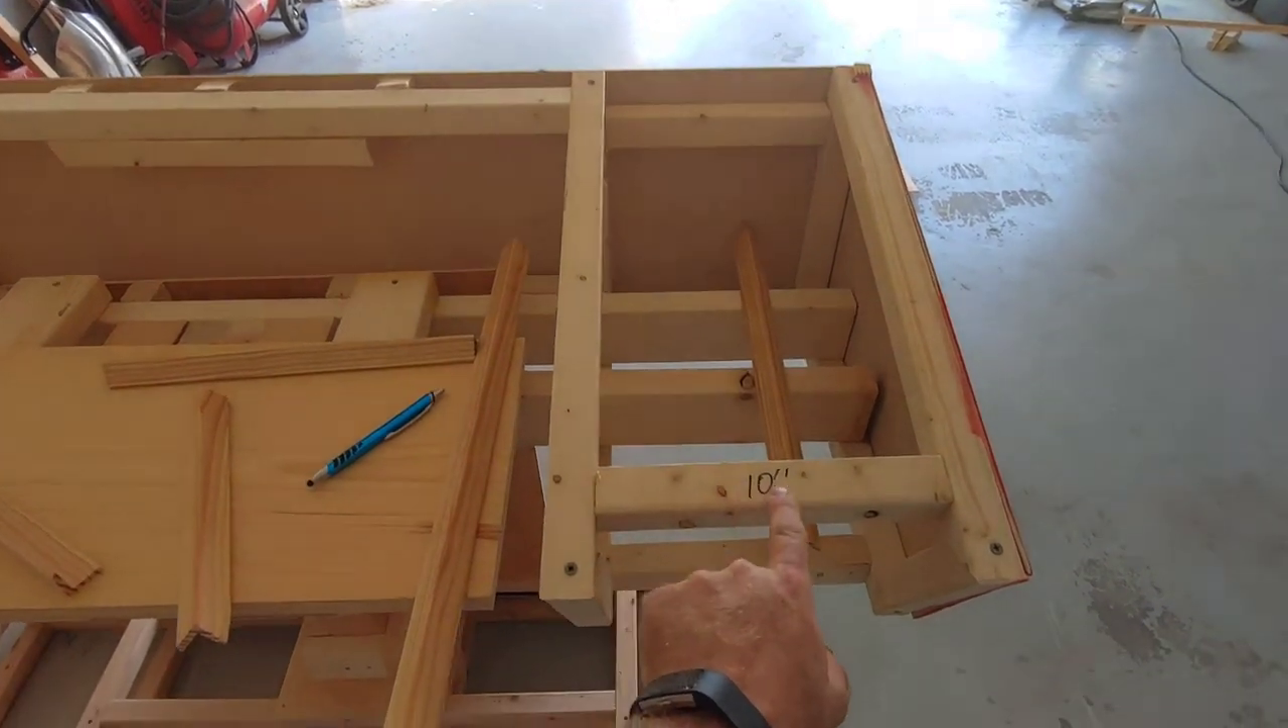I've uh put some more bracing in here.